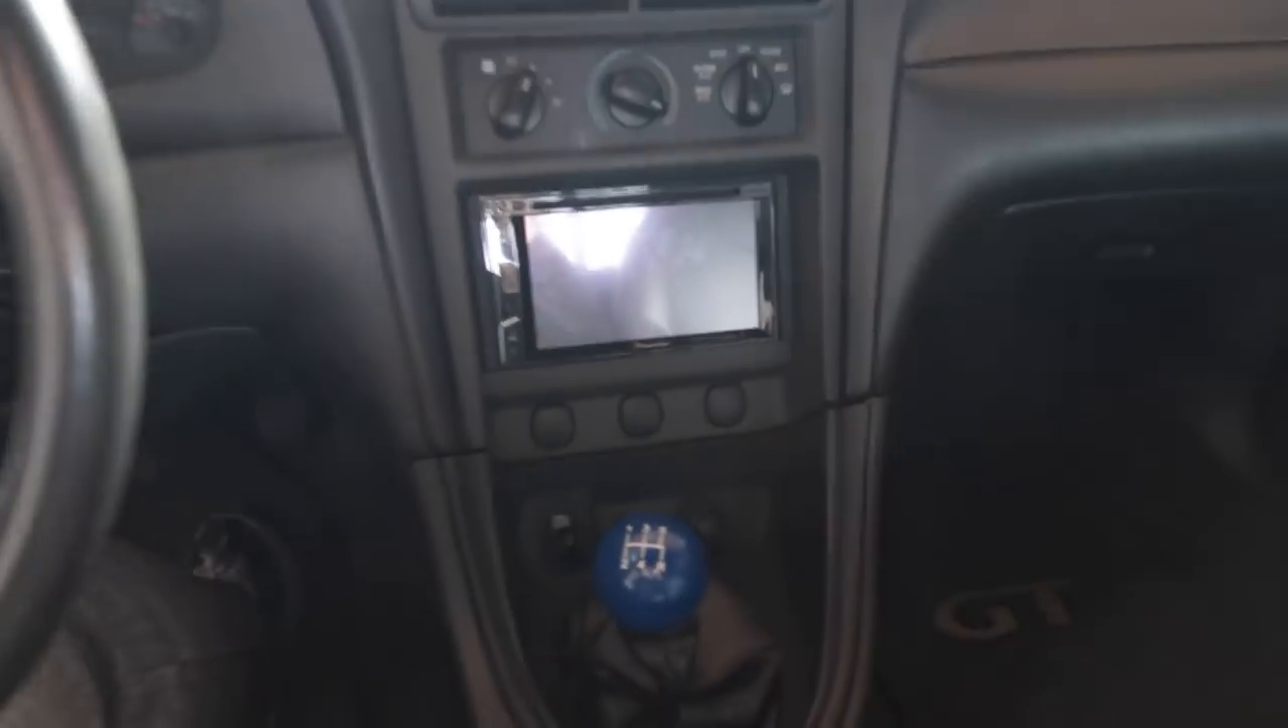So finally we have Installed the first touchscreen deck to ever land in this car and my god does it look amazing.